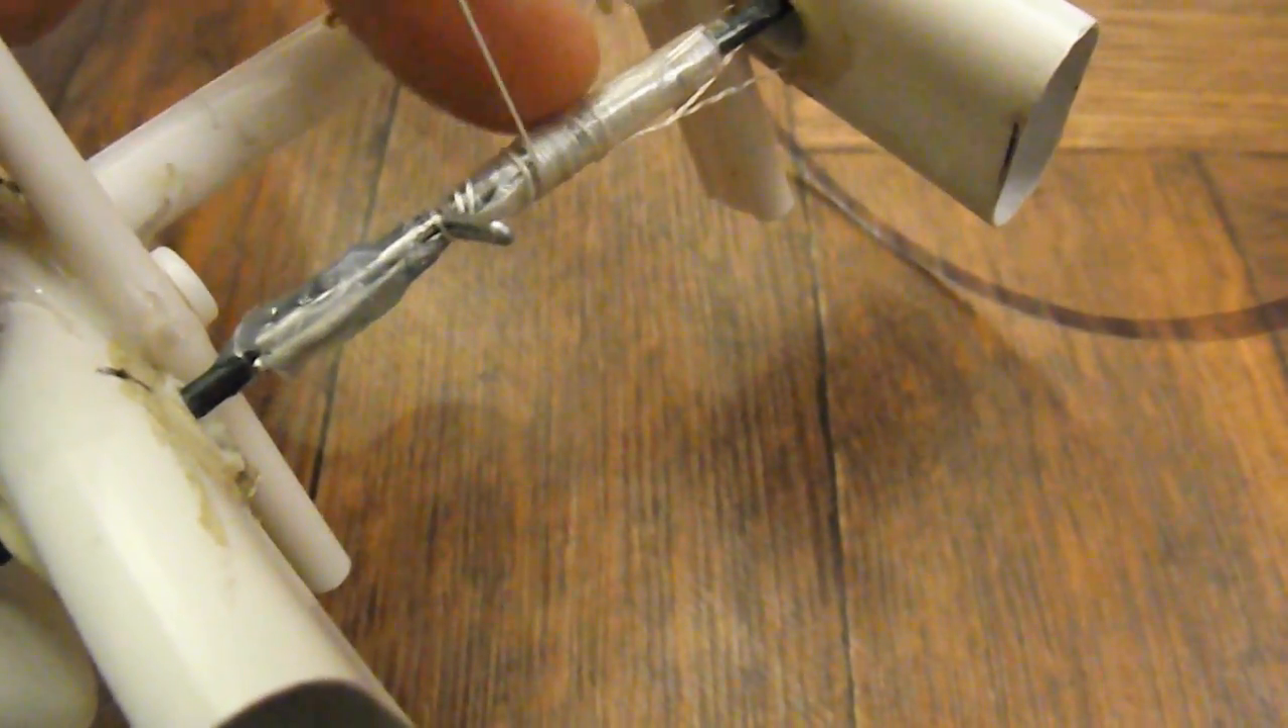So I've just wrapped ordinary sticky tape around the axle just to make it a little bit thicker and that will increase the leverage so that the weights can actually turn the axle.